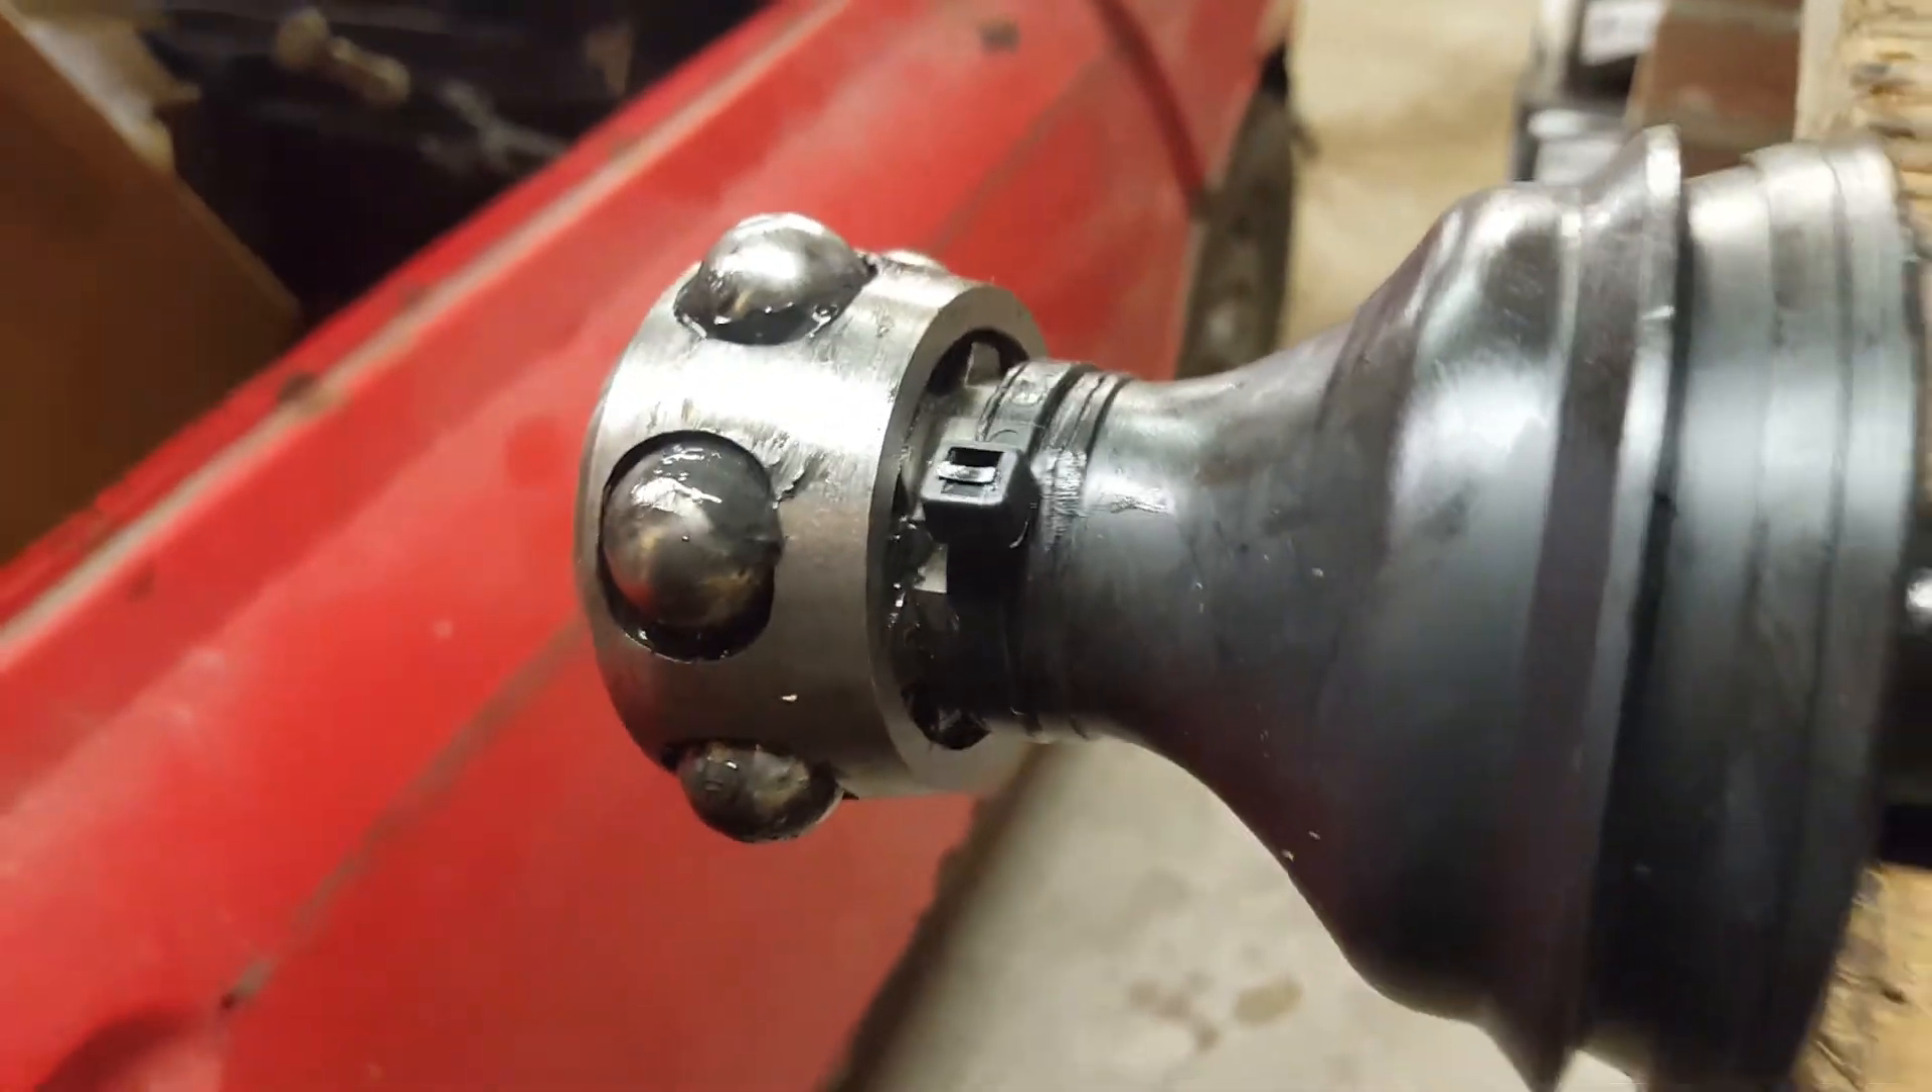Okay, so you can see I put the cable tie on and I've trimmed the excess off there.